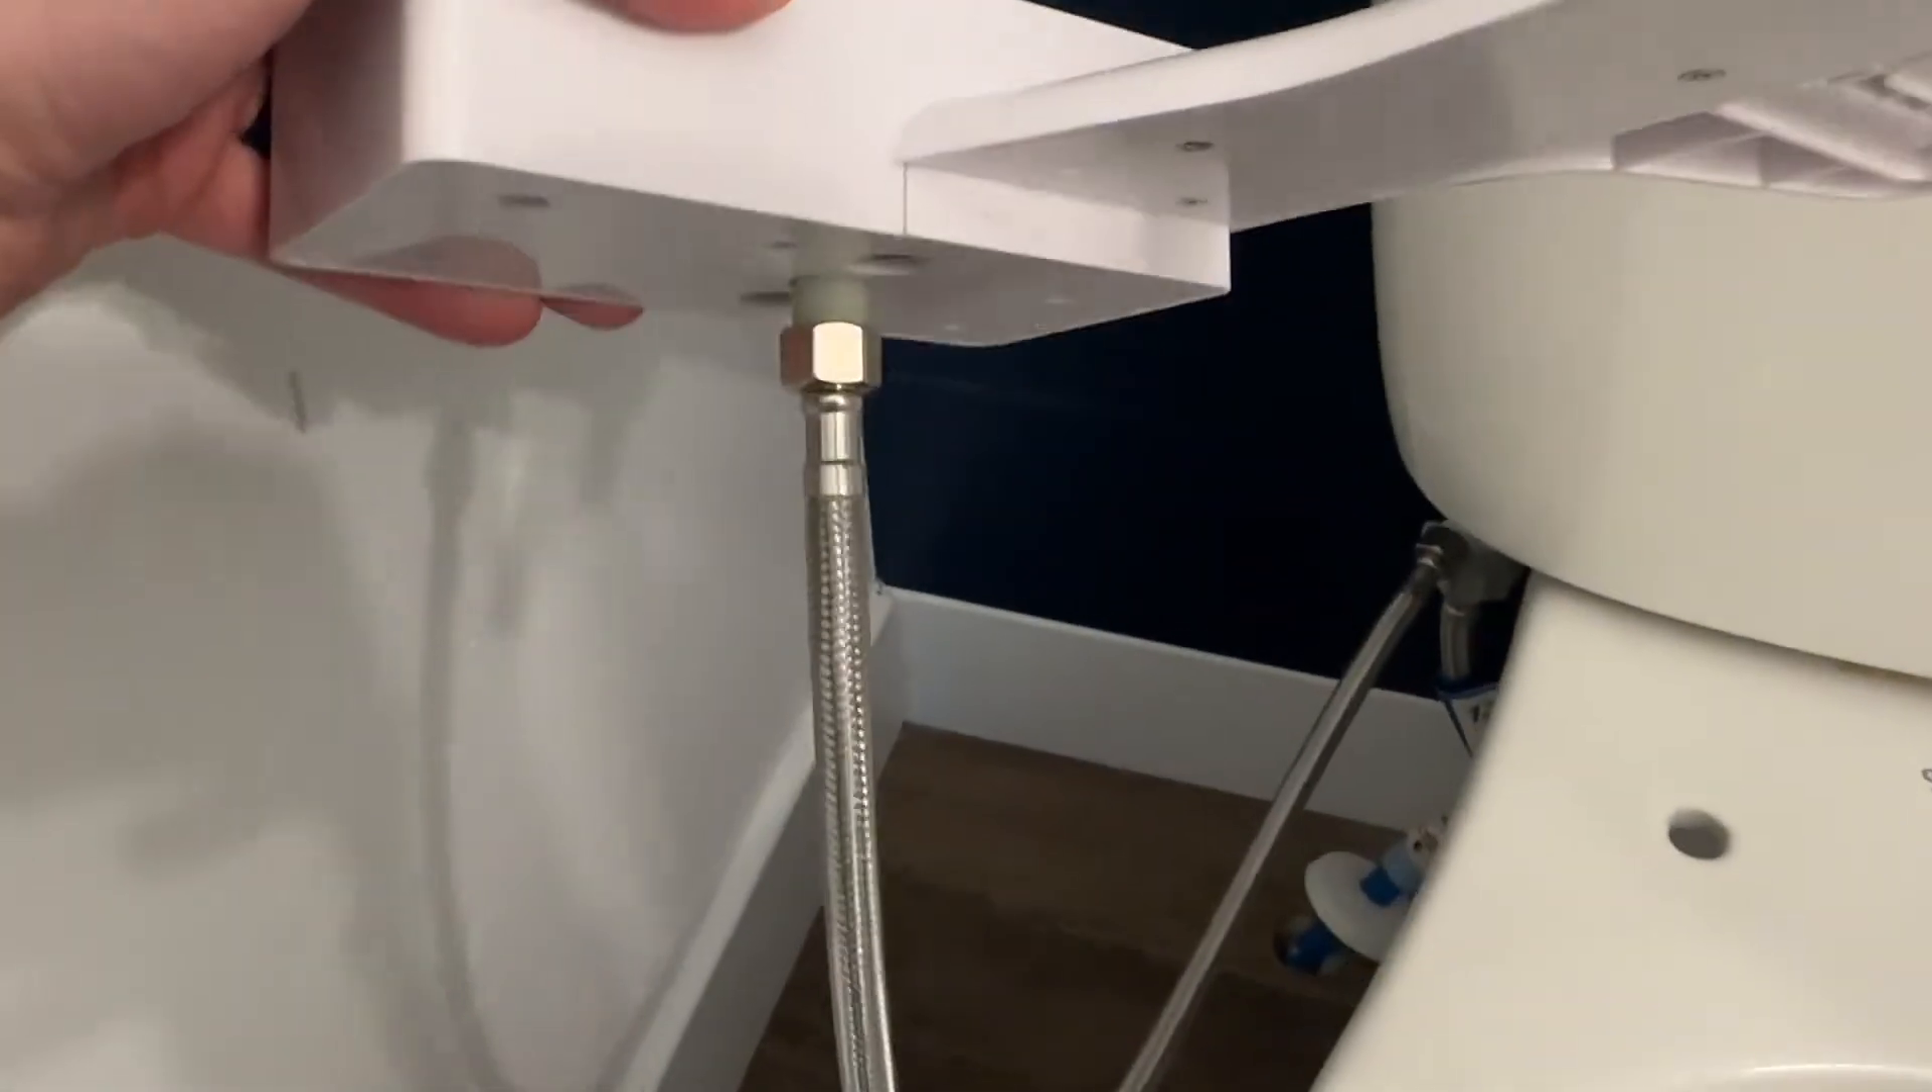Okay so you can see we have the bidet the bidet screwed into this water line here.